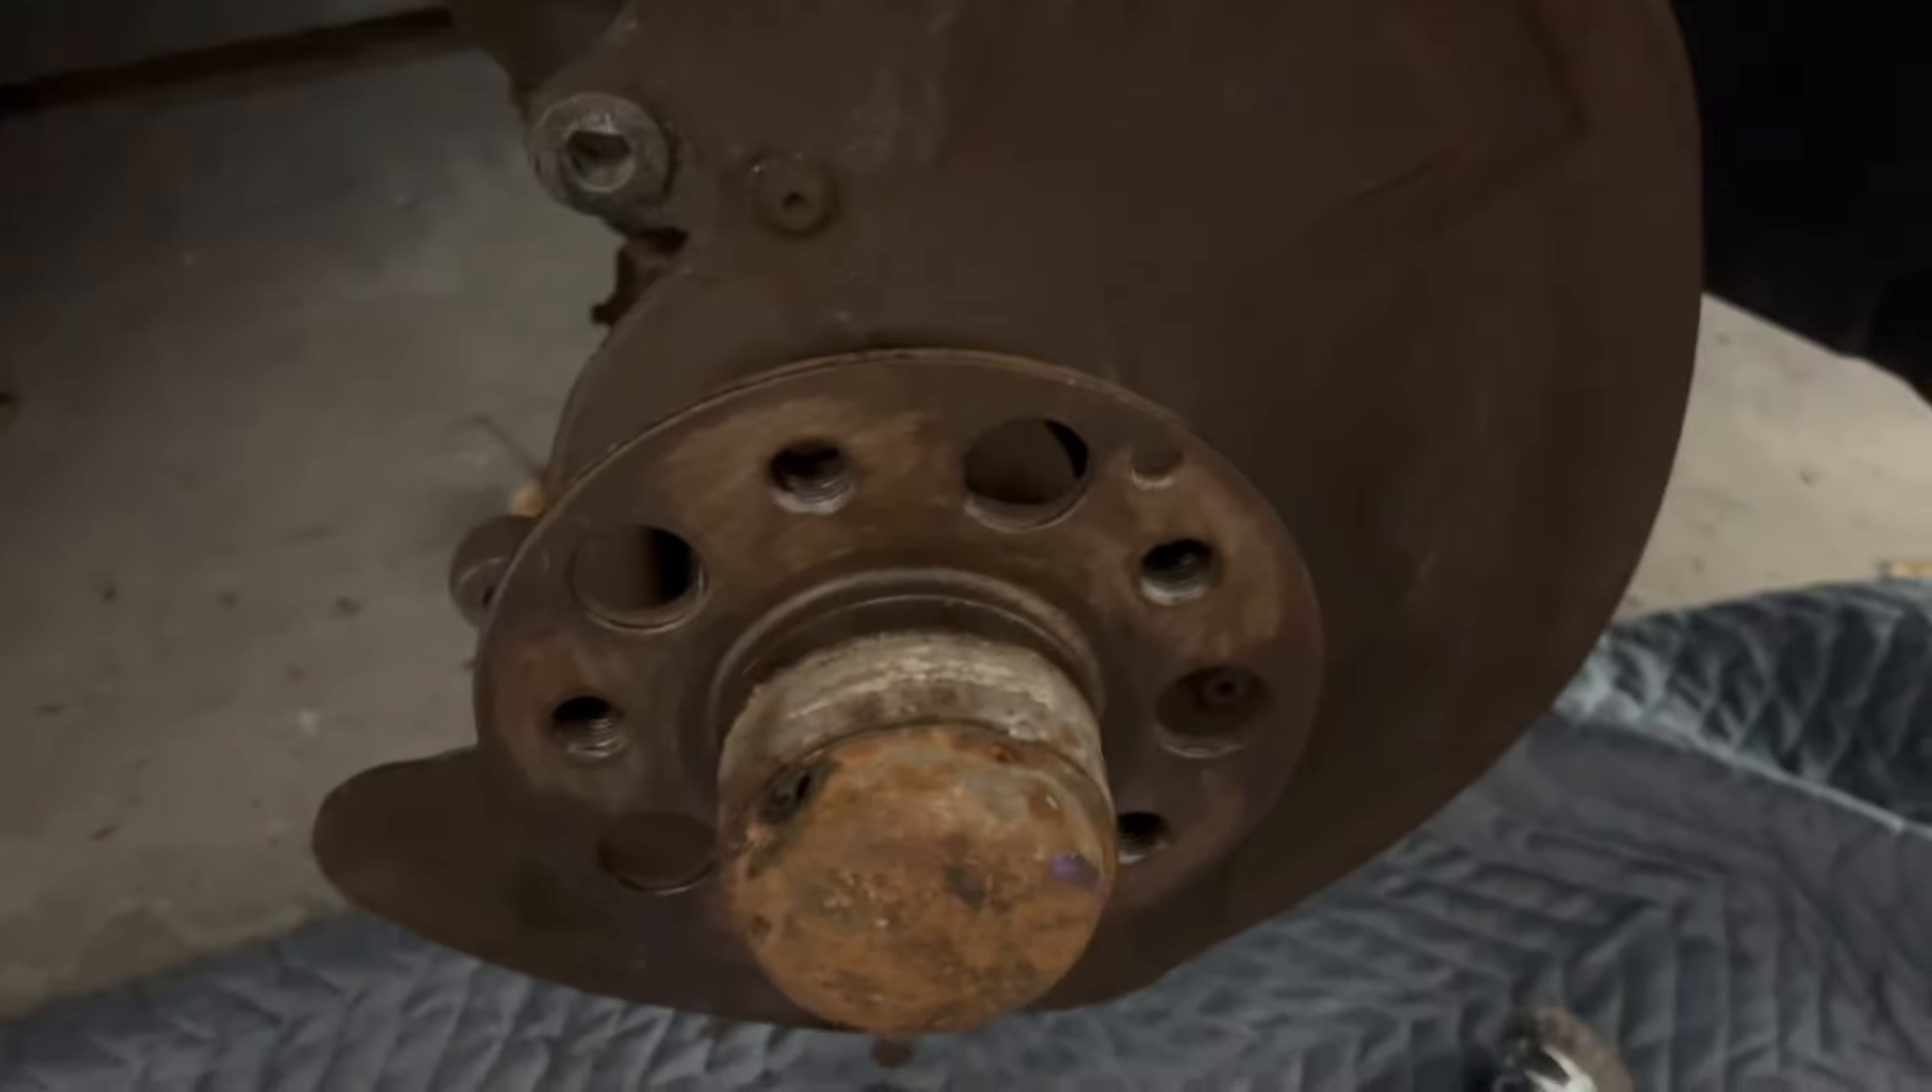The brake rotor has been removed.